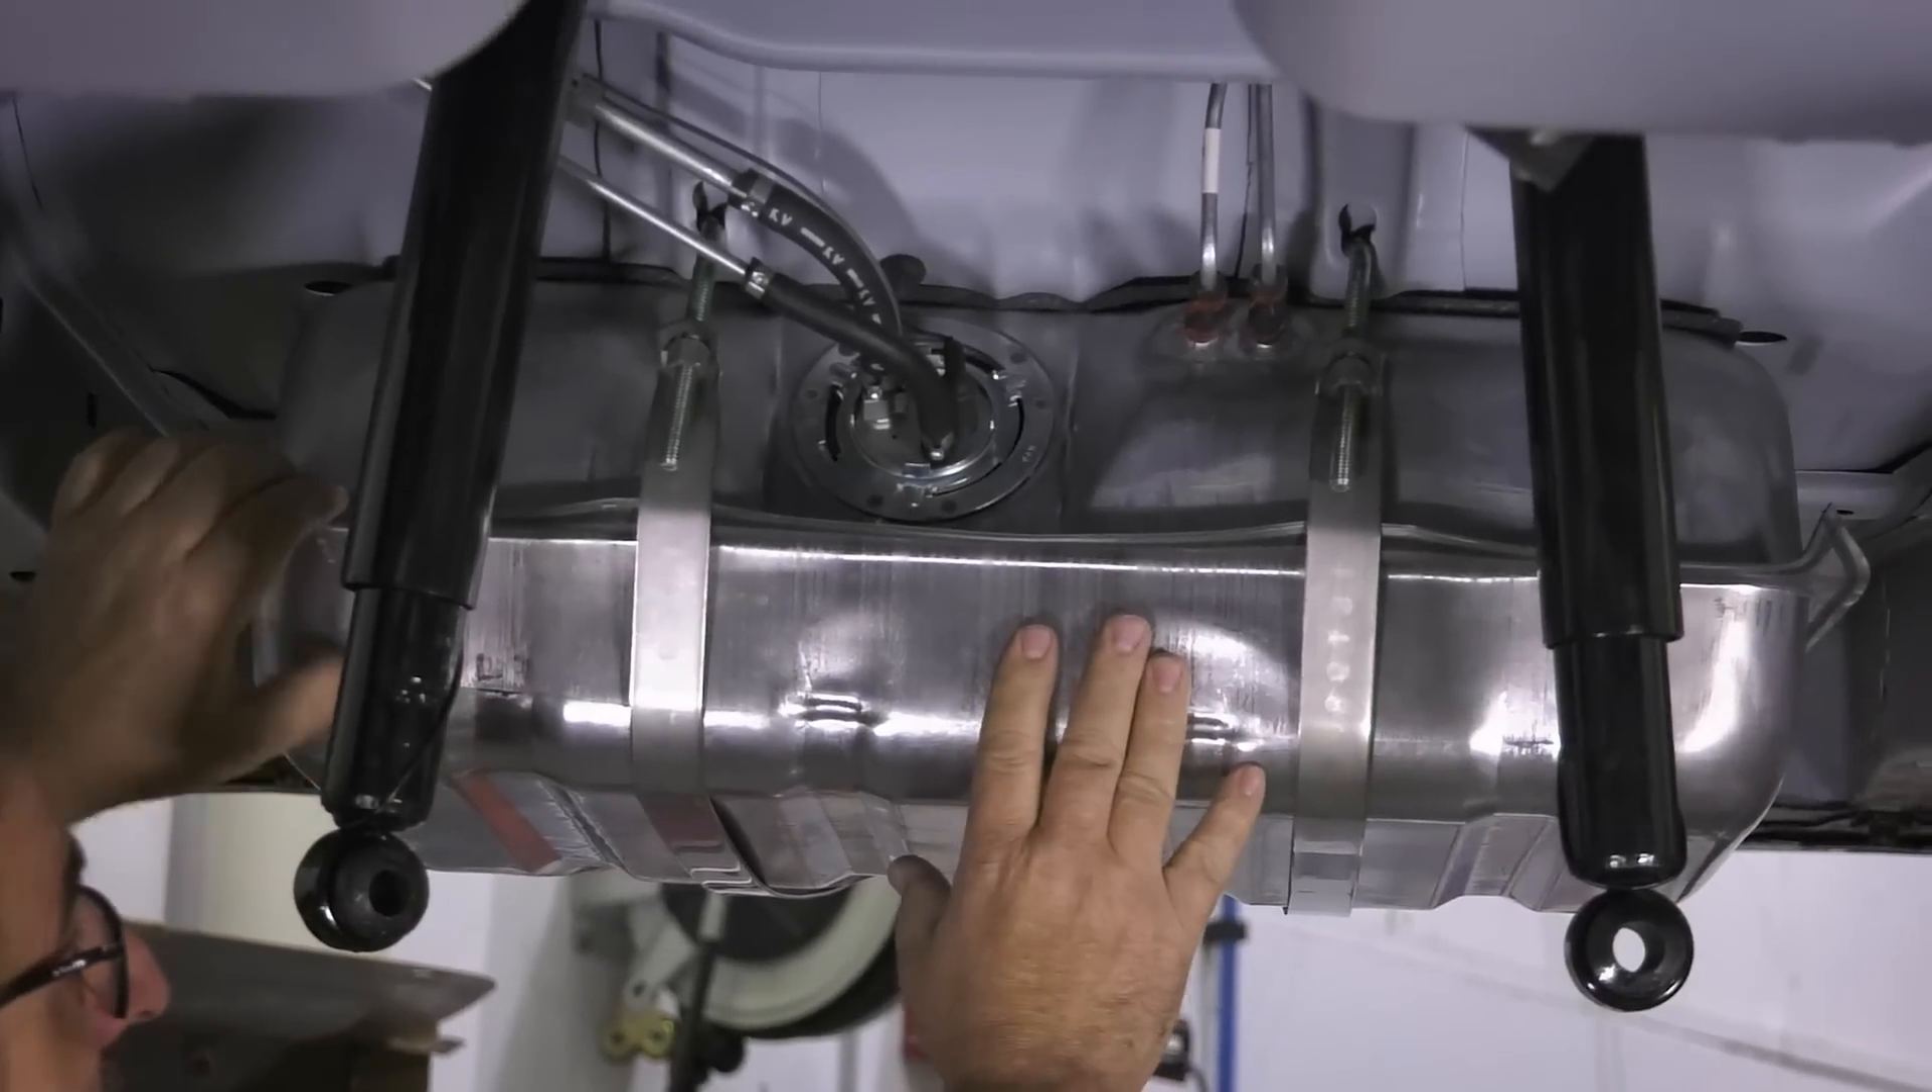Fuel tank is in.